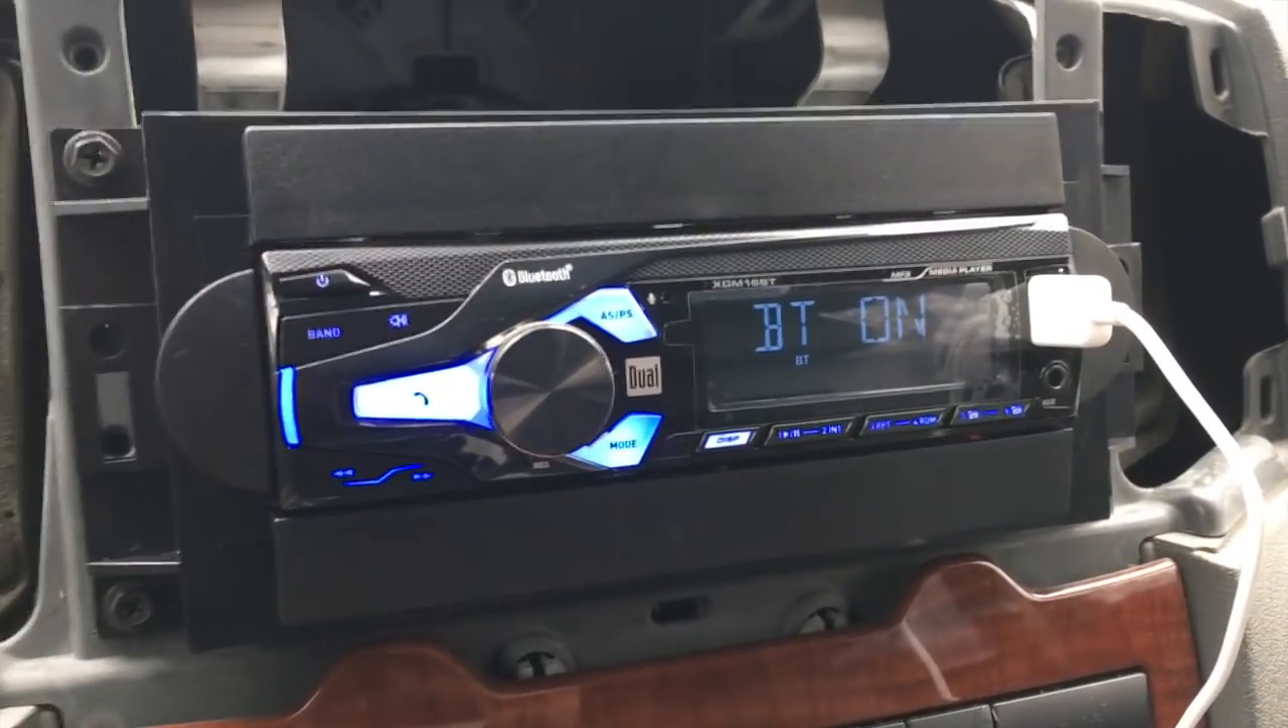Ok guys, so we got the unit in. I got the Bluetooth hooked up.